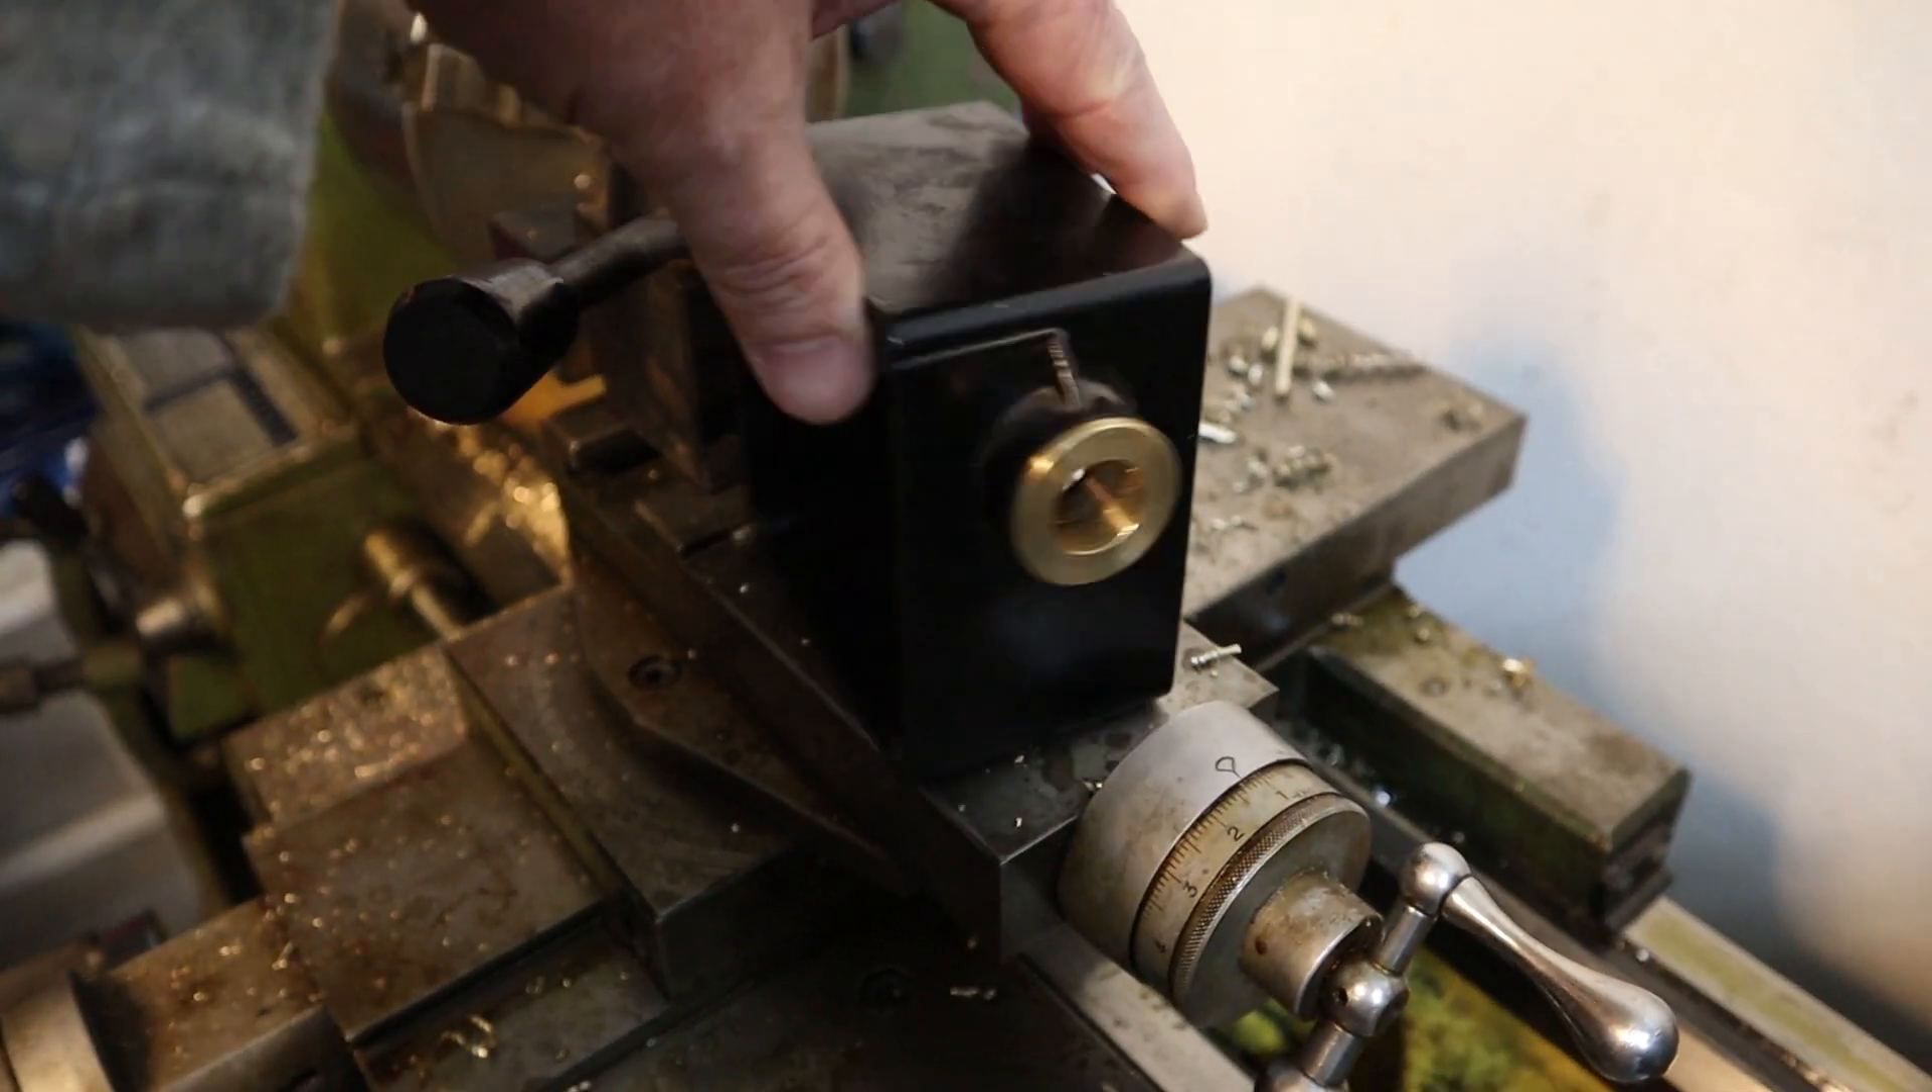We've got the bushings in the part.